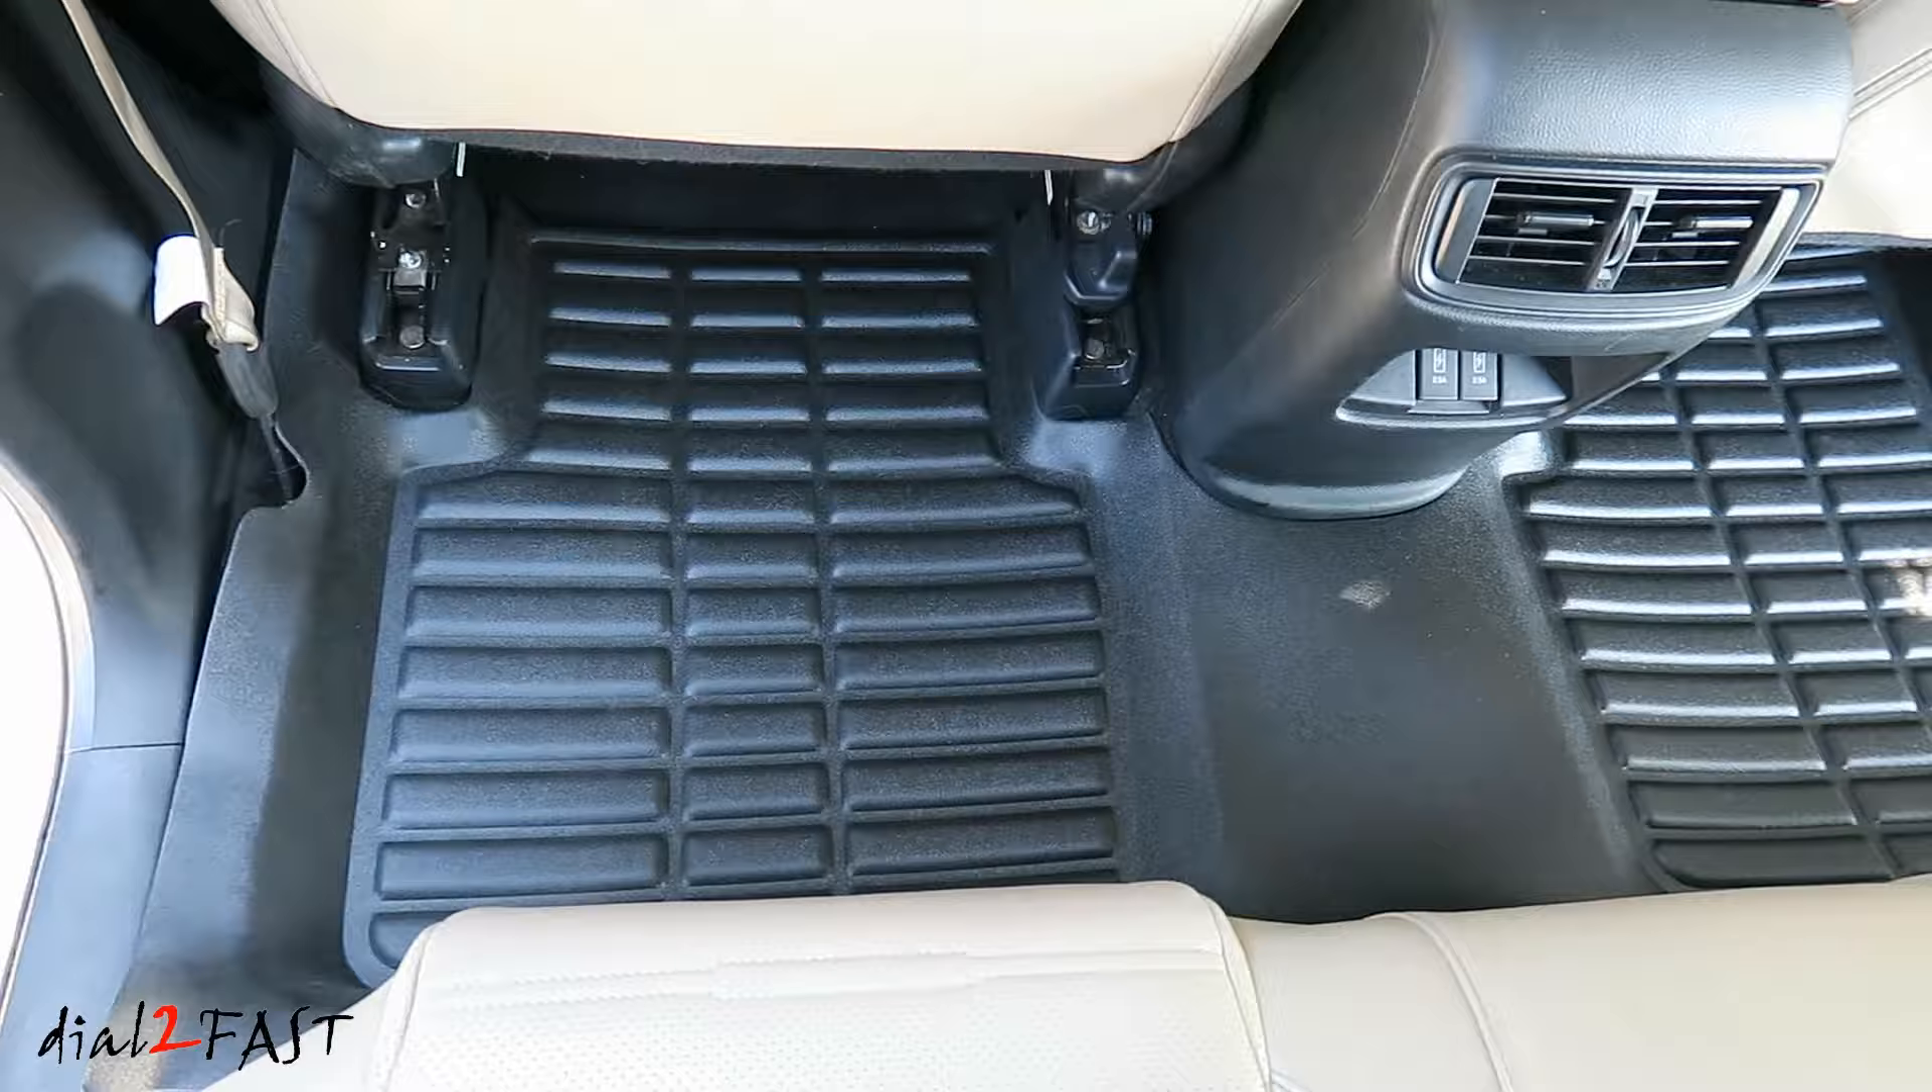The second row mat also fitted very well.